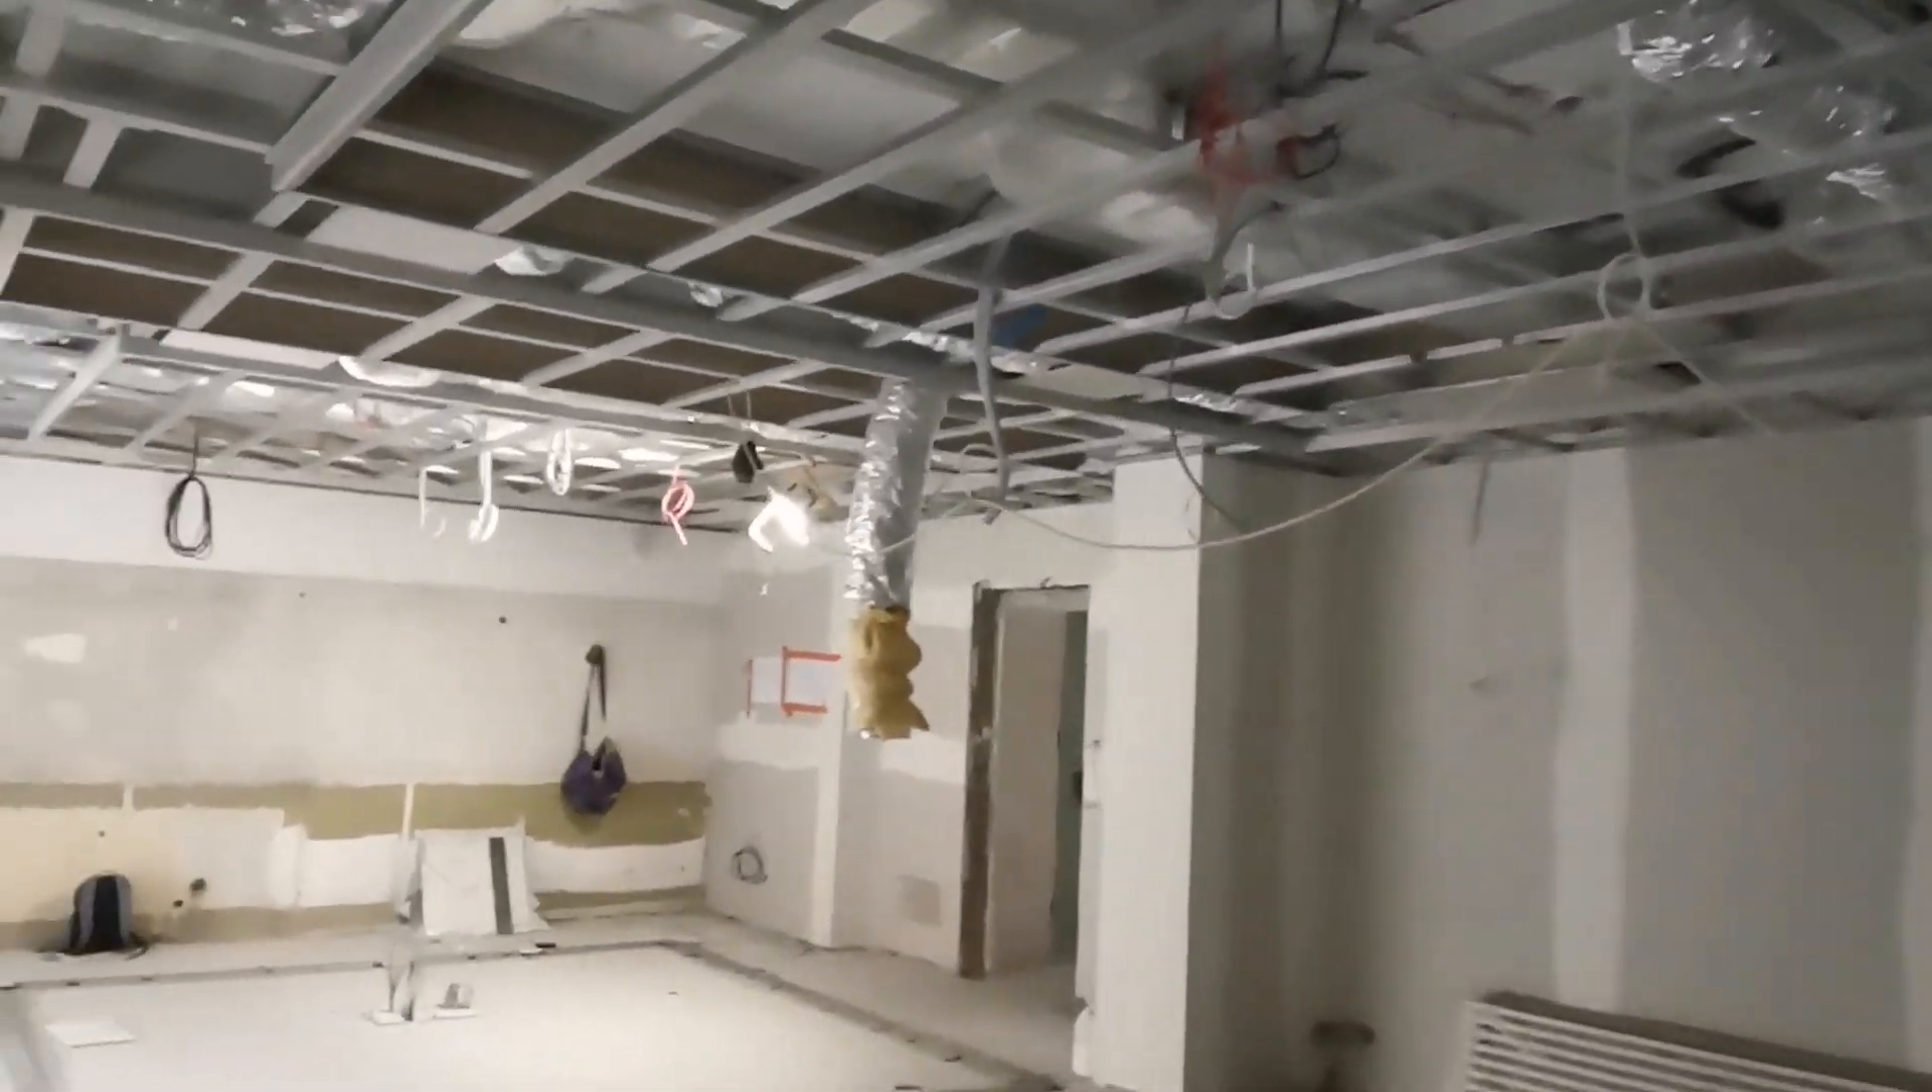Tutaj również wykonano konstrukcję sufitów podwieszanych. Brakuje jeszcze kratek wentylacyjnych, płytowania, szpachlowanie, malowanie oraz elementy aranżacji.